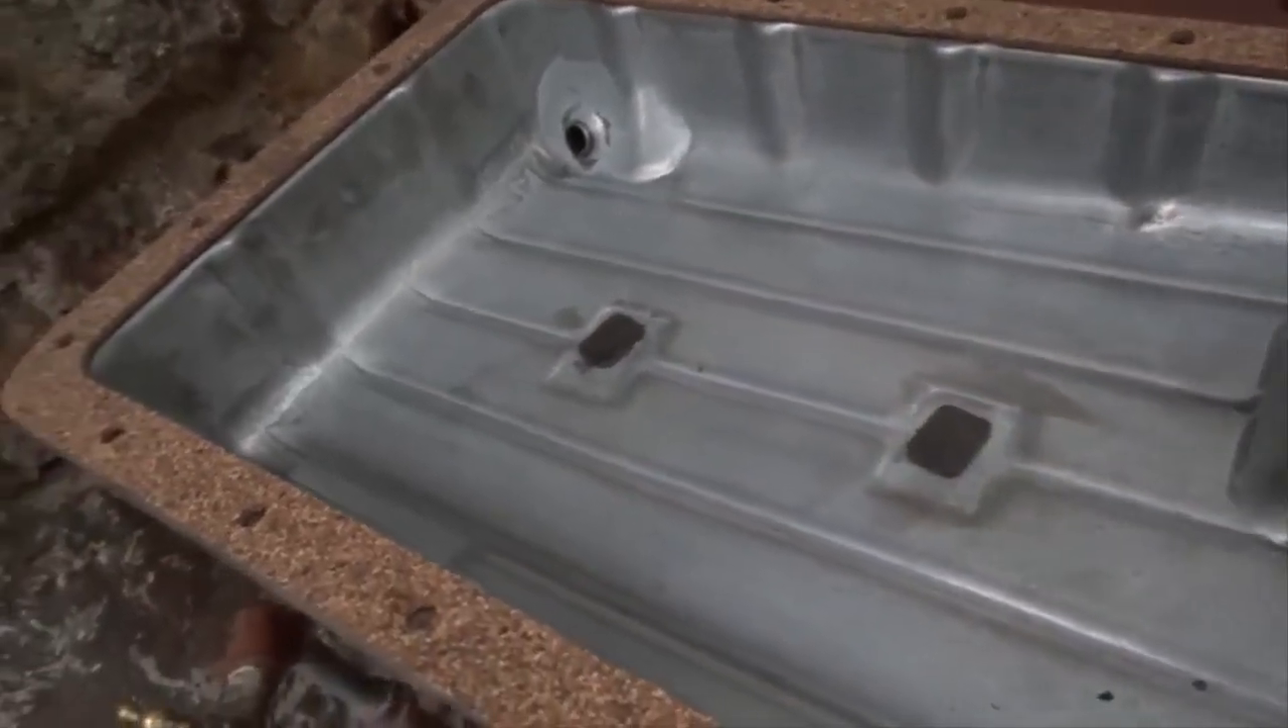Coloqué el empaque Que es un empaque de corcho.